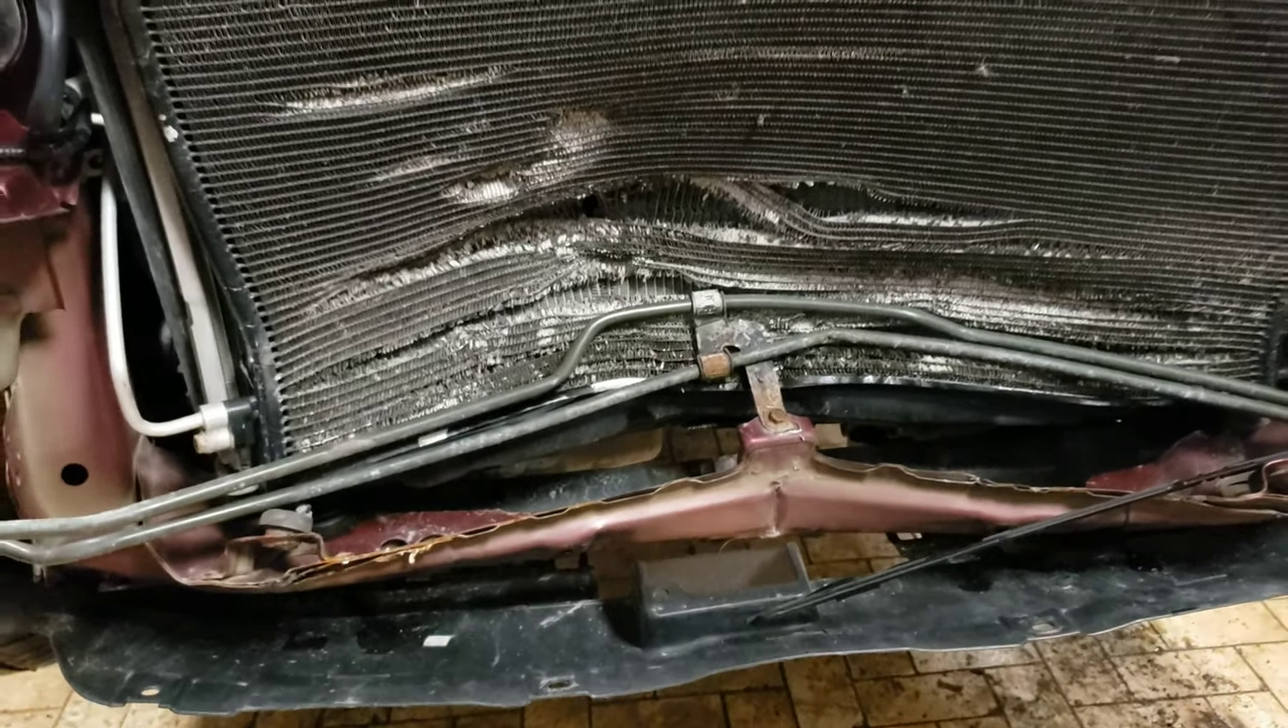This lower rad support is out of place.